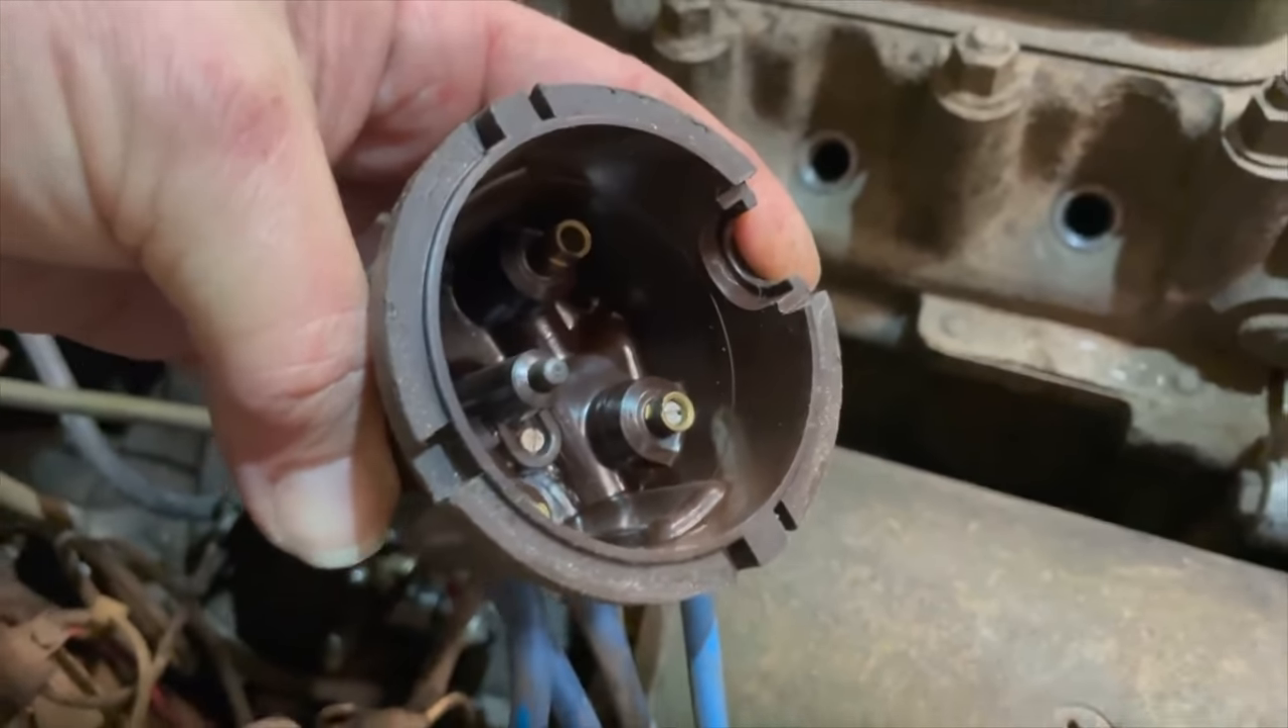I've pulled the distributor cap off.